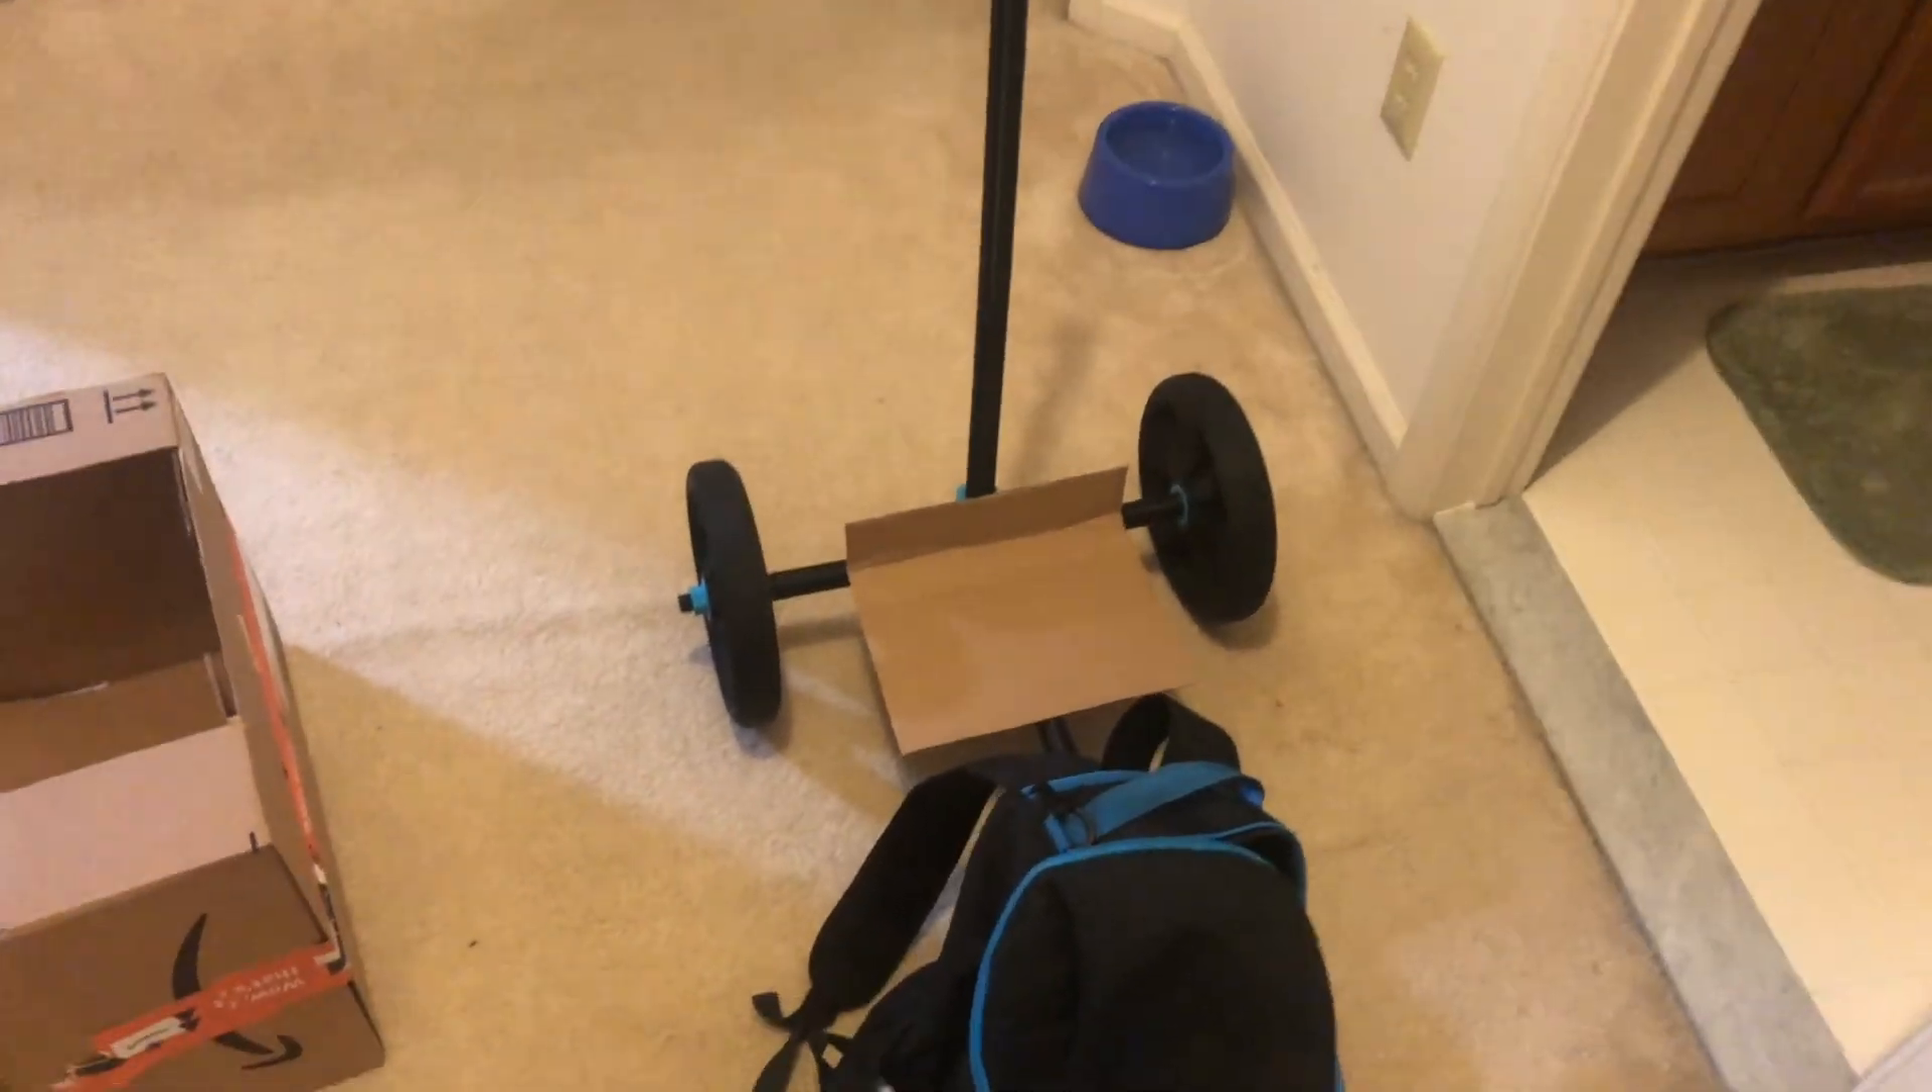The cart is fully assembled and now I'm looking at ways to attach the bag to the cart.